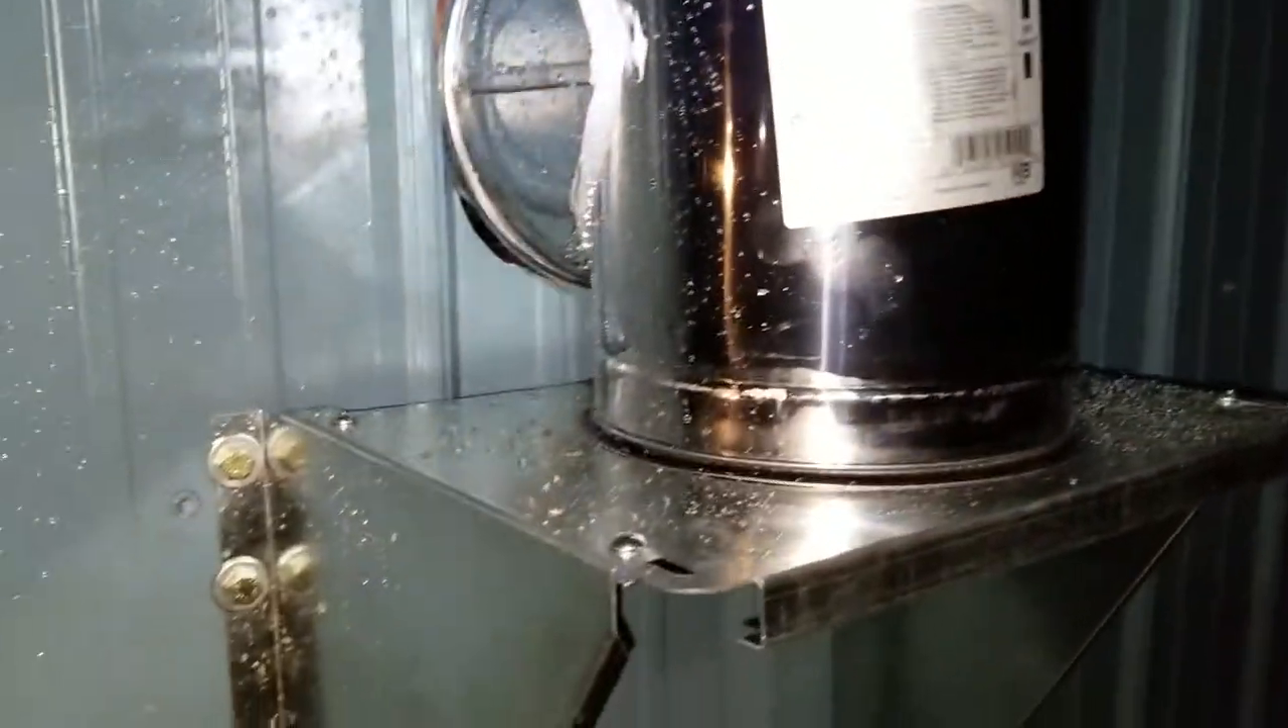All right, so we got the support in, the T. I'm going to start plumbing in the rest of the pieces.